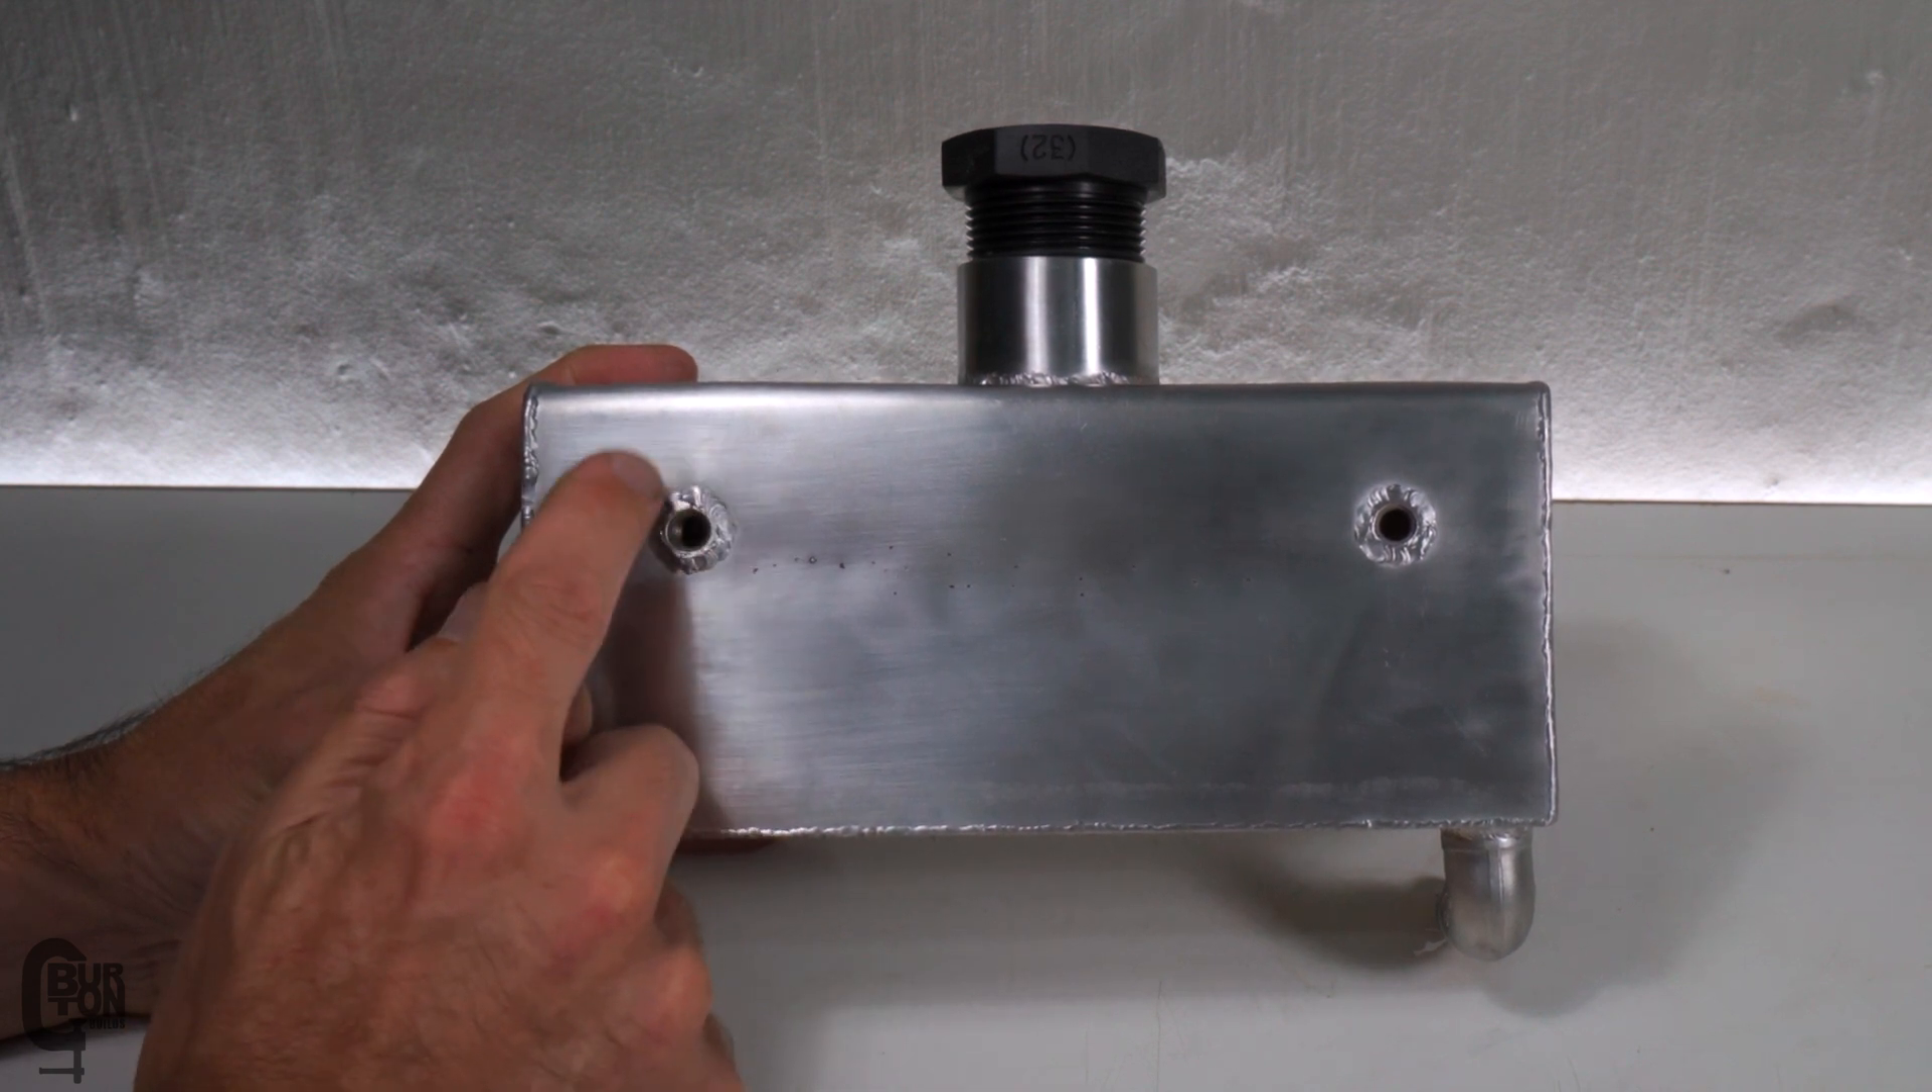I've taken two 8mm domed stainless steel nuts, drilled holes into the back of the tank and welded around each nut.